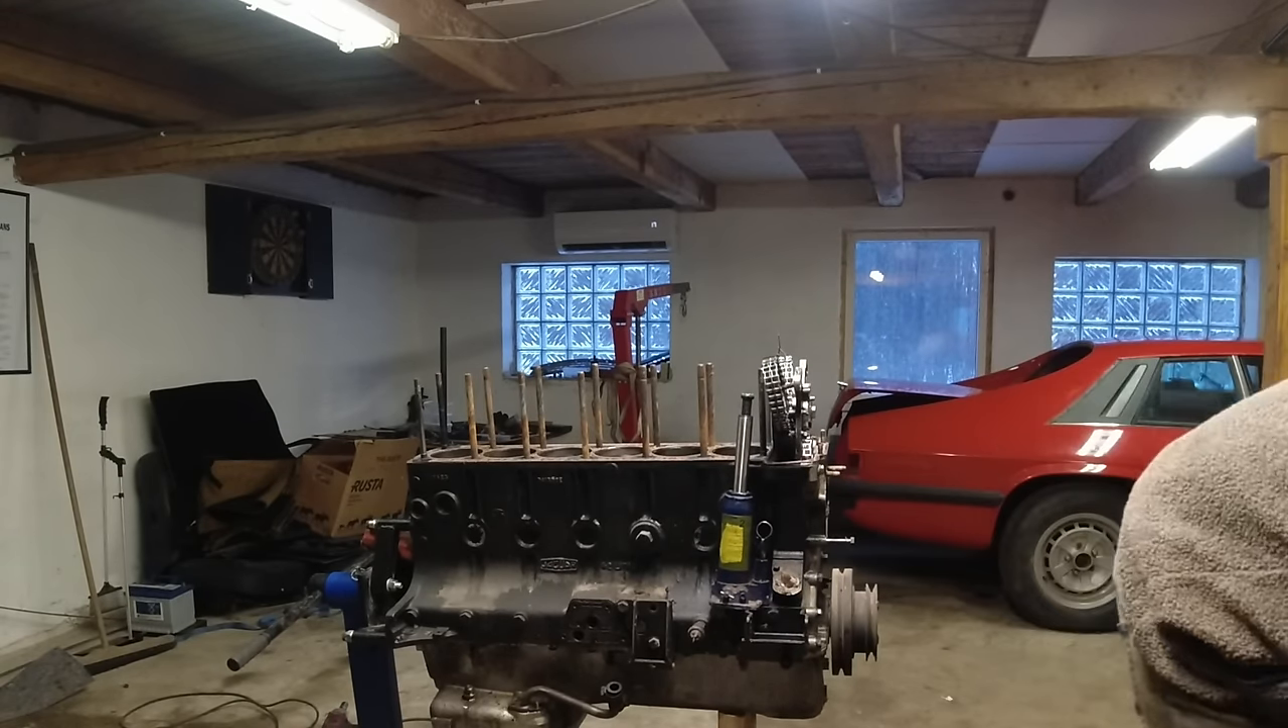Hmm I'm gonna bring you guys in for a closer look but cylinder head is off.